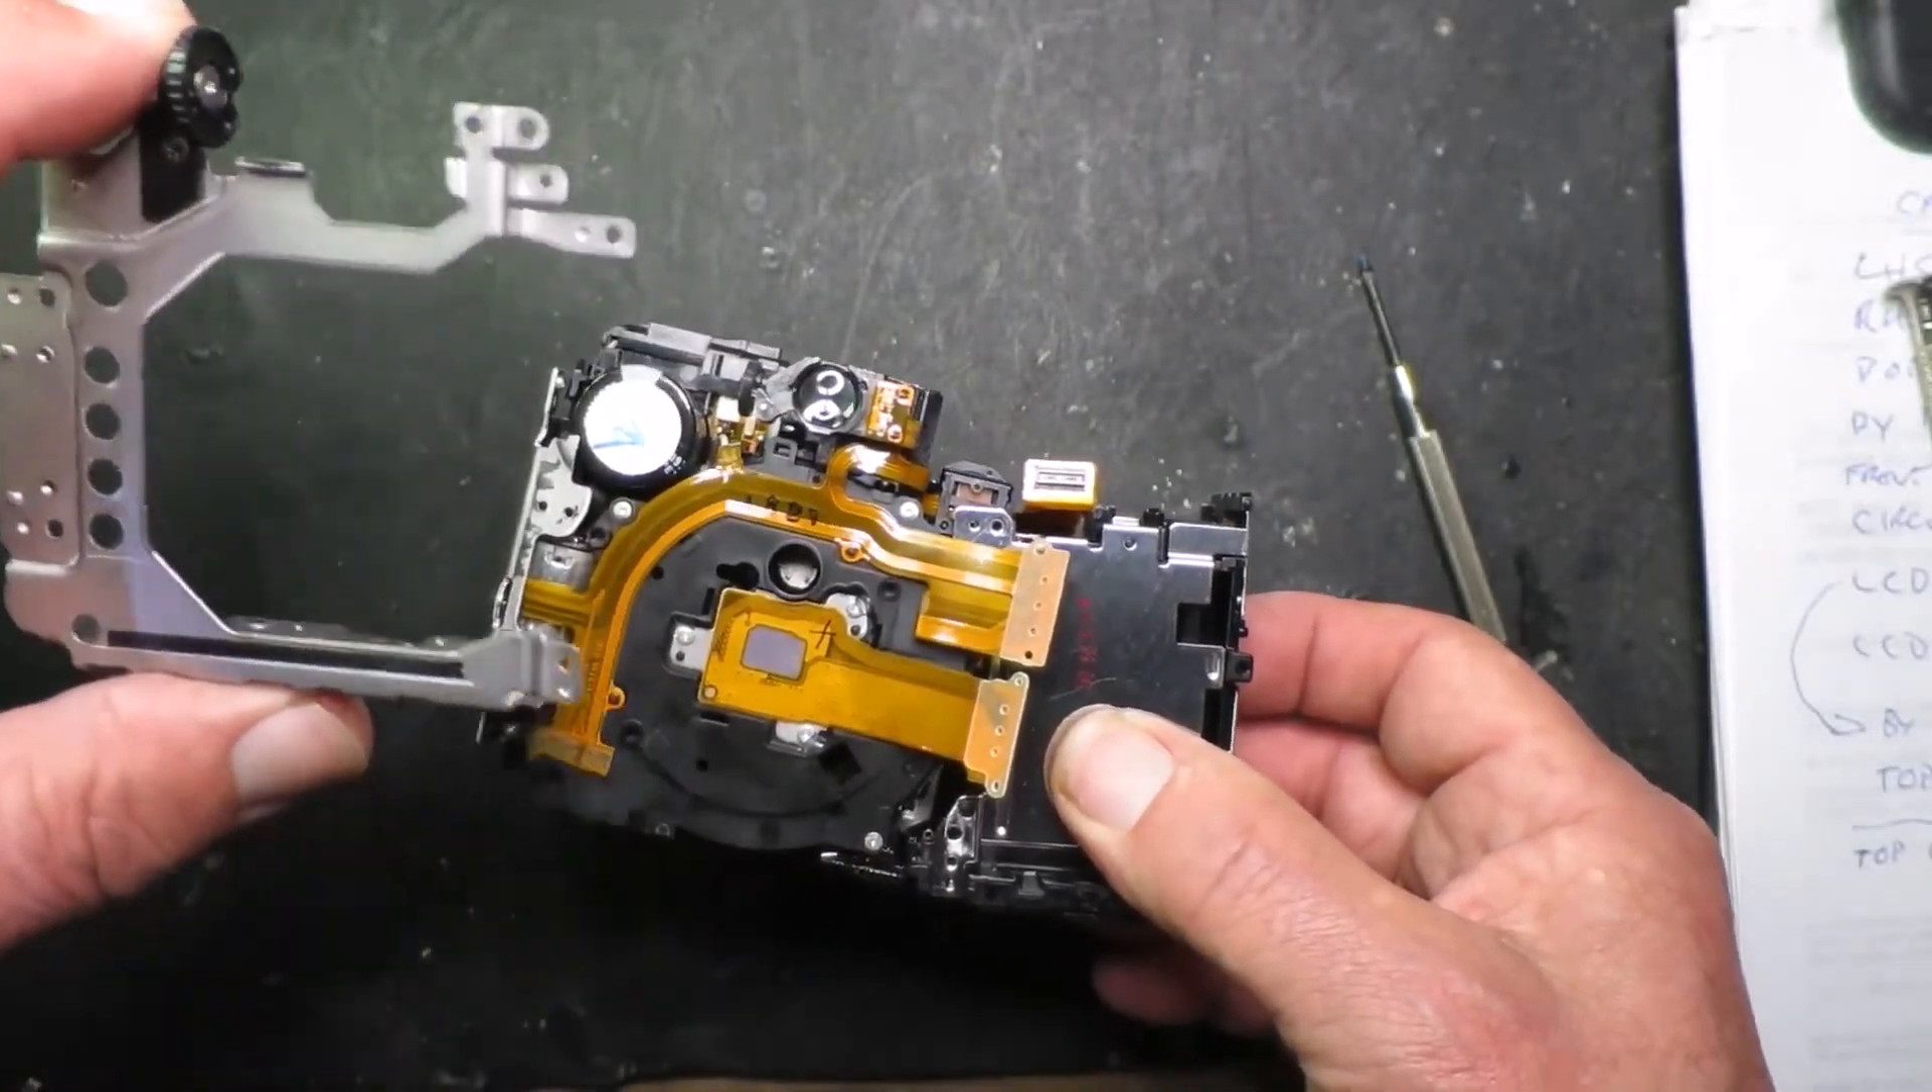So we have now released that plate there which is holding the lens mechanism in.